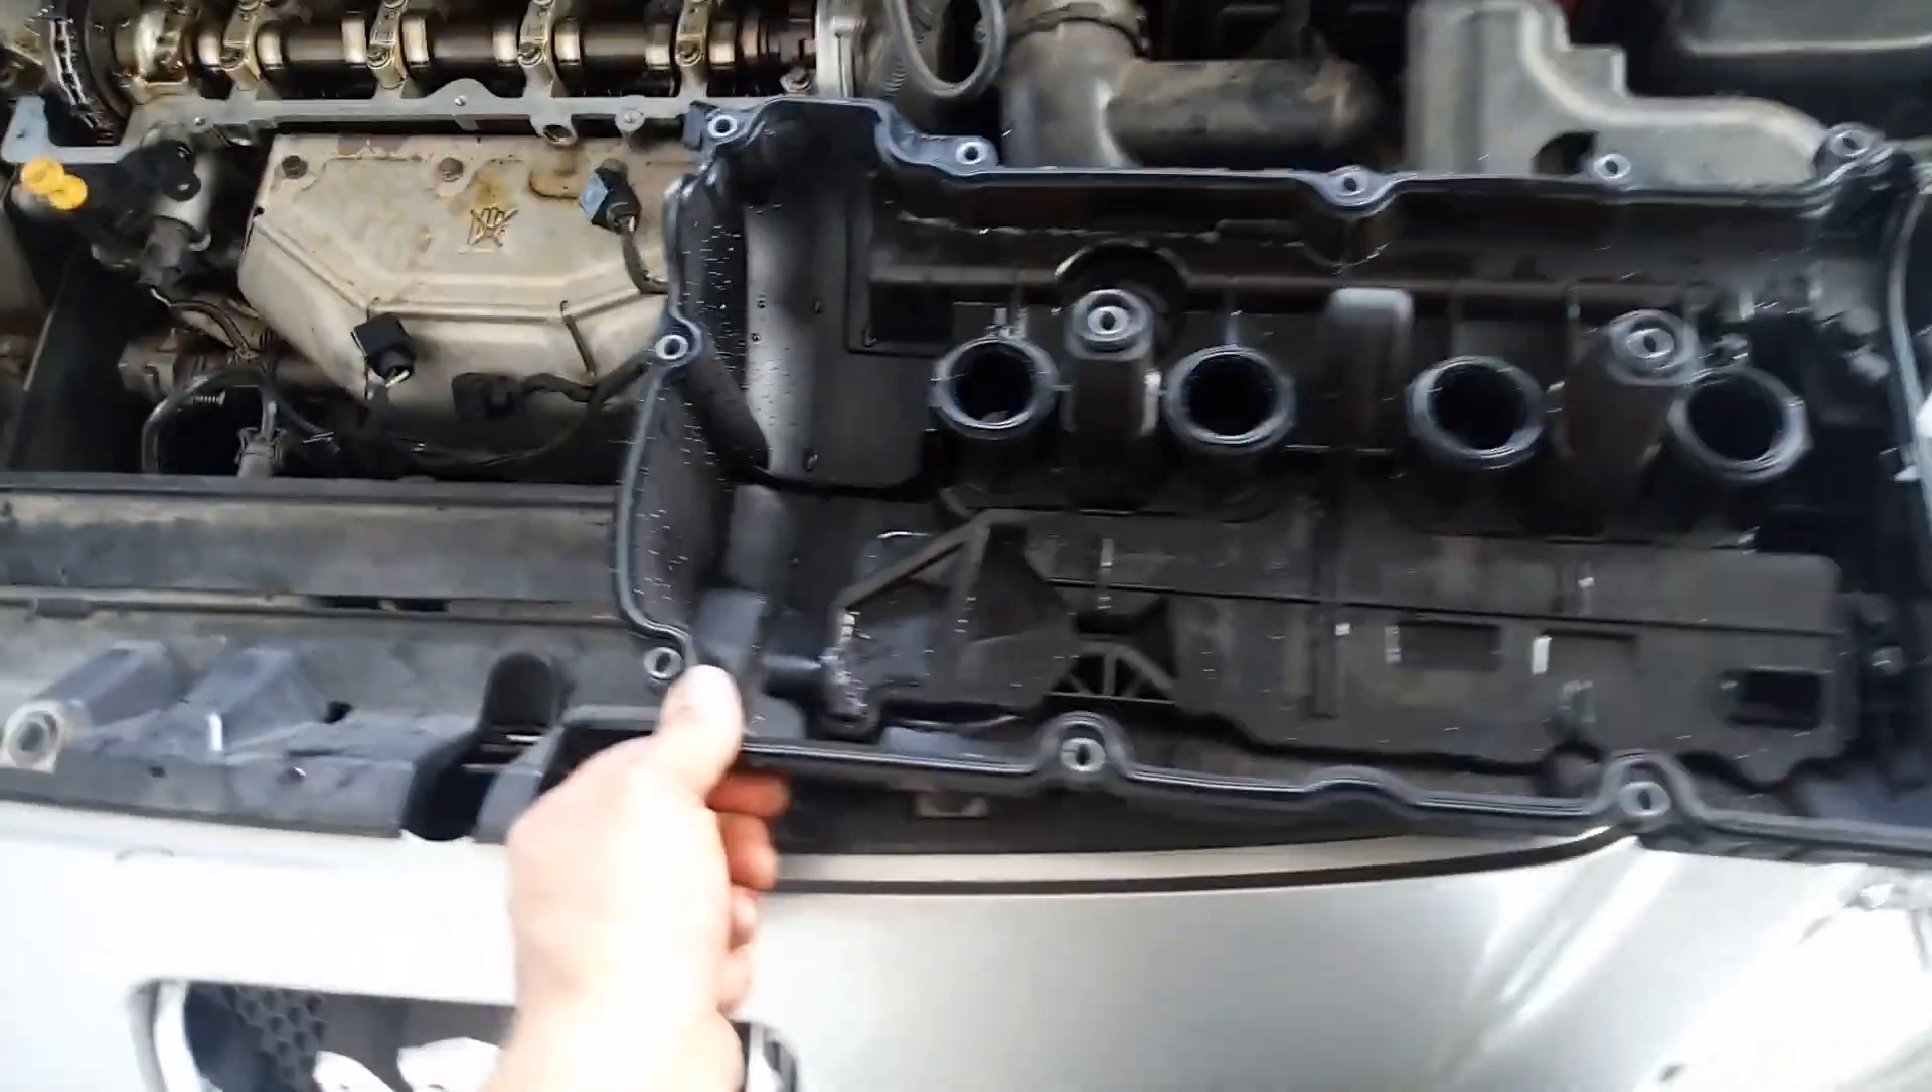I have installed the valve gasket.